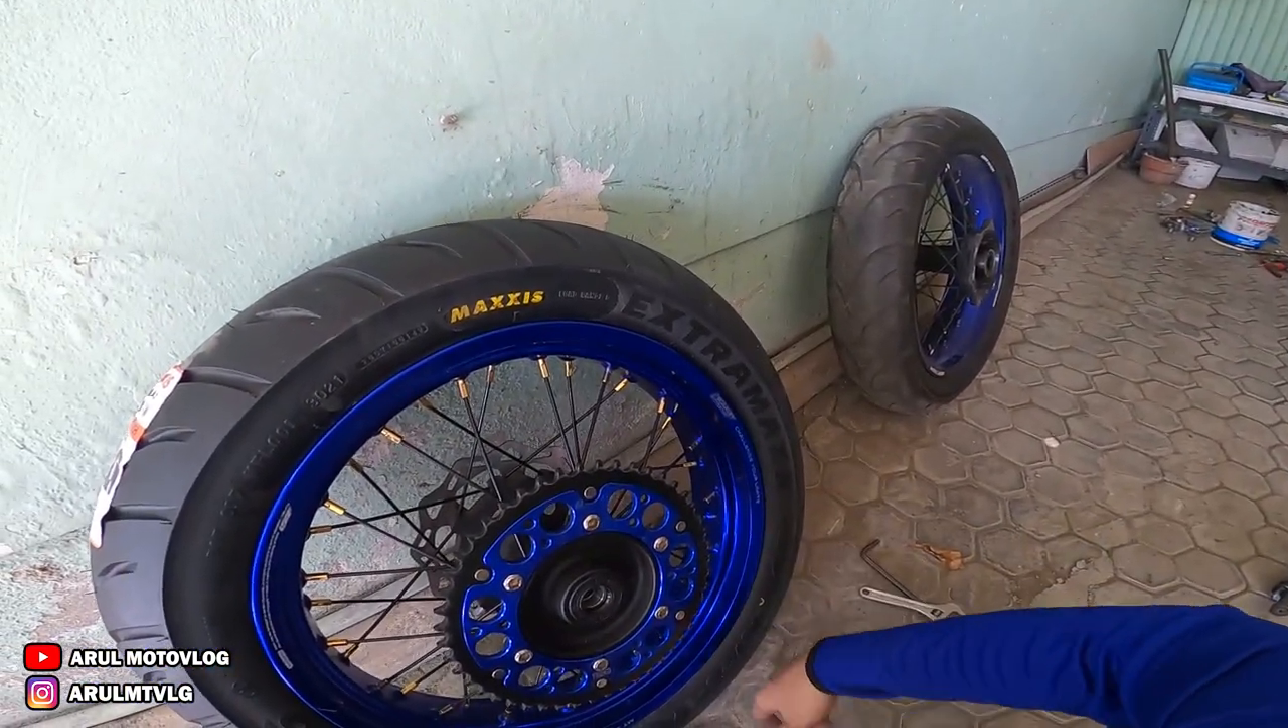Oke, jadi ini gear setnya udah kepasang.